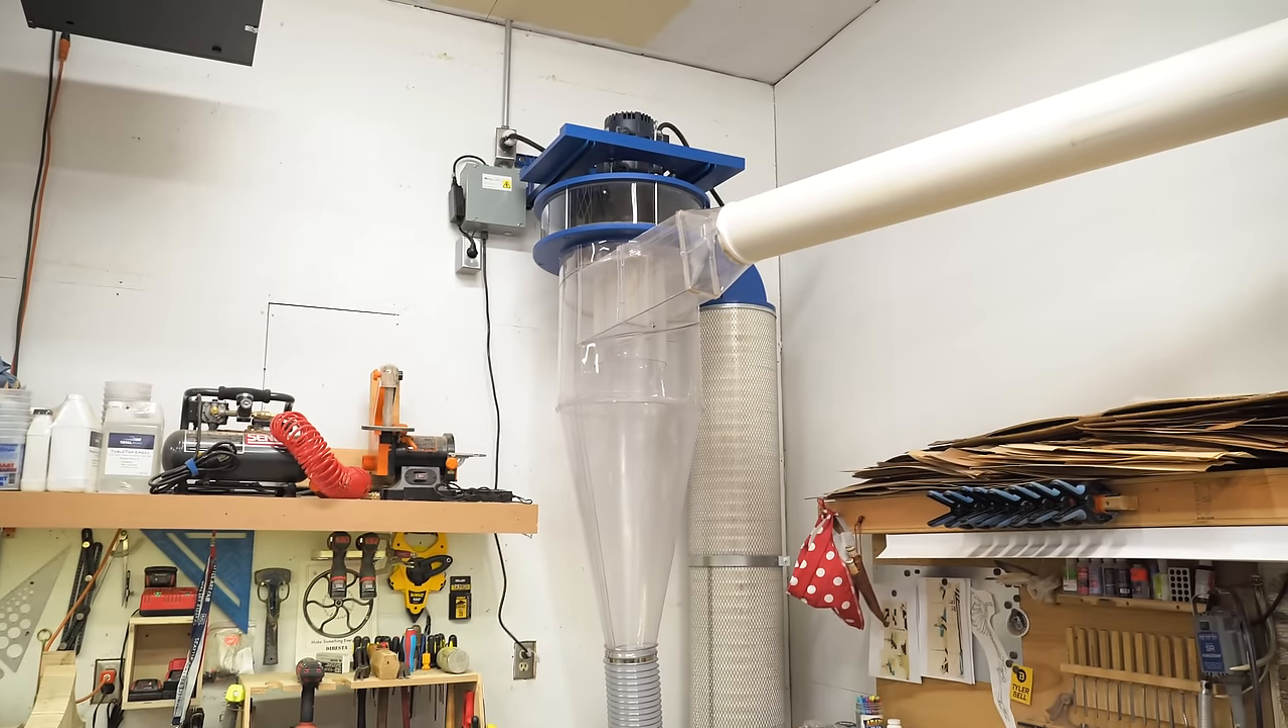All right the system is completely installed.